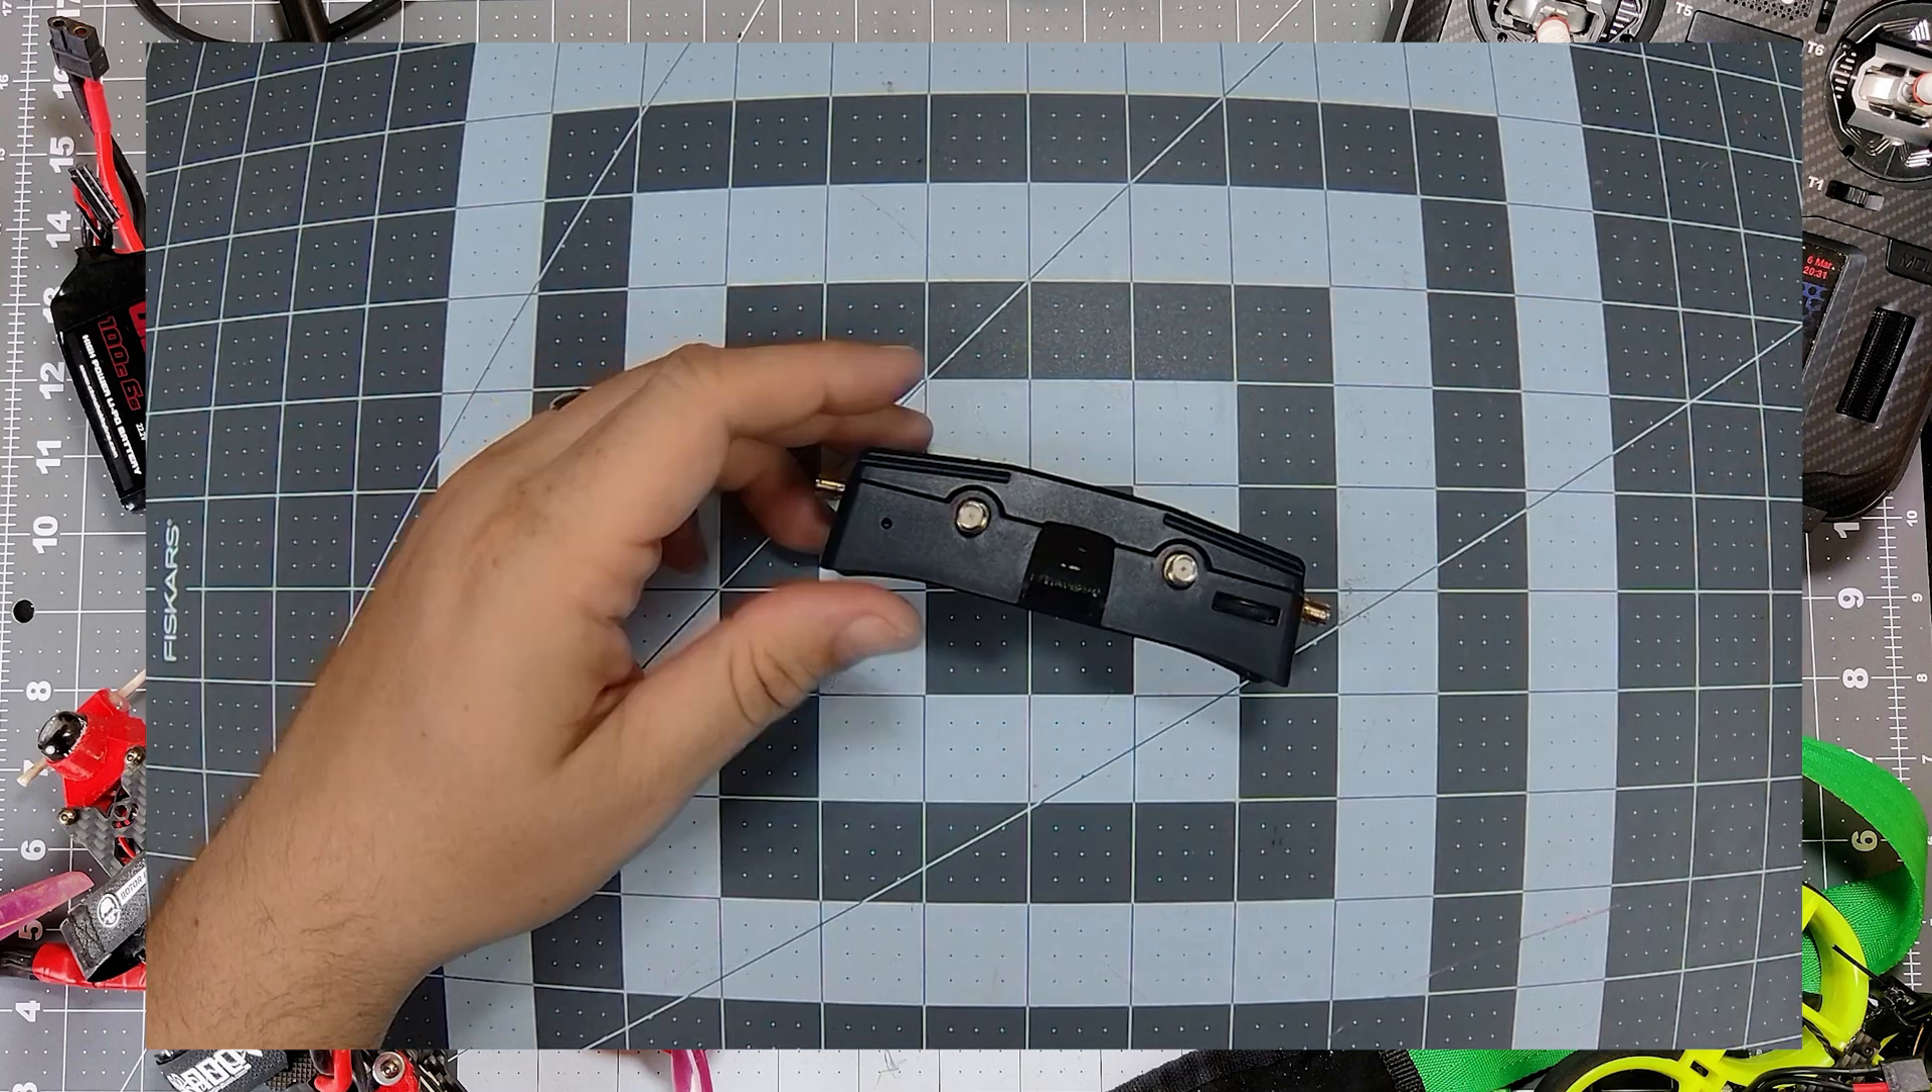The VTX is, or VRX is back together.